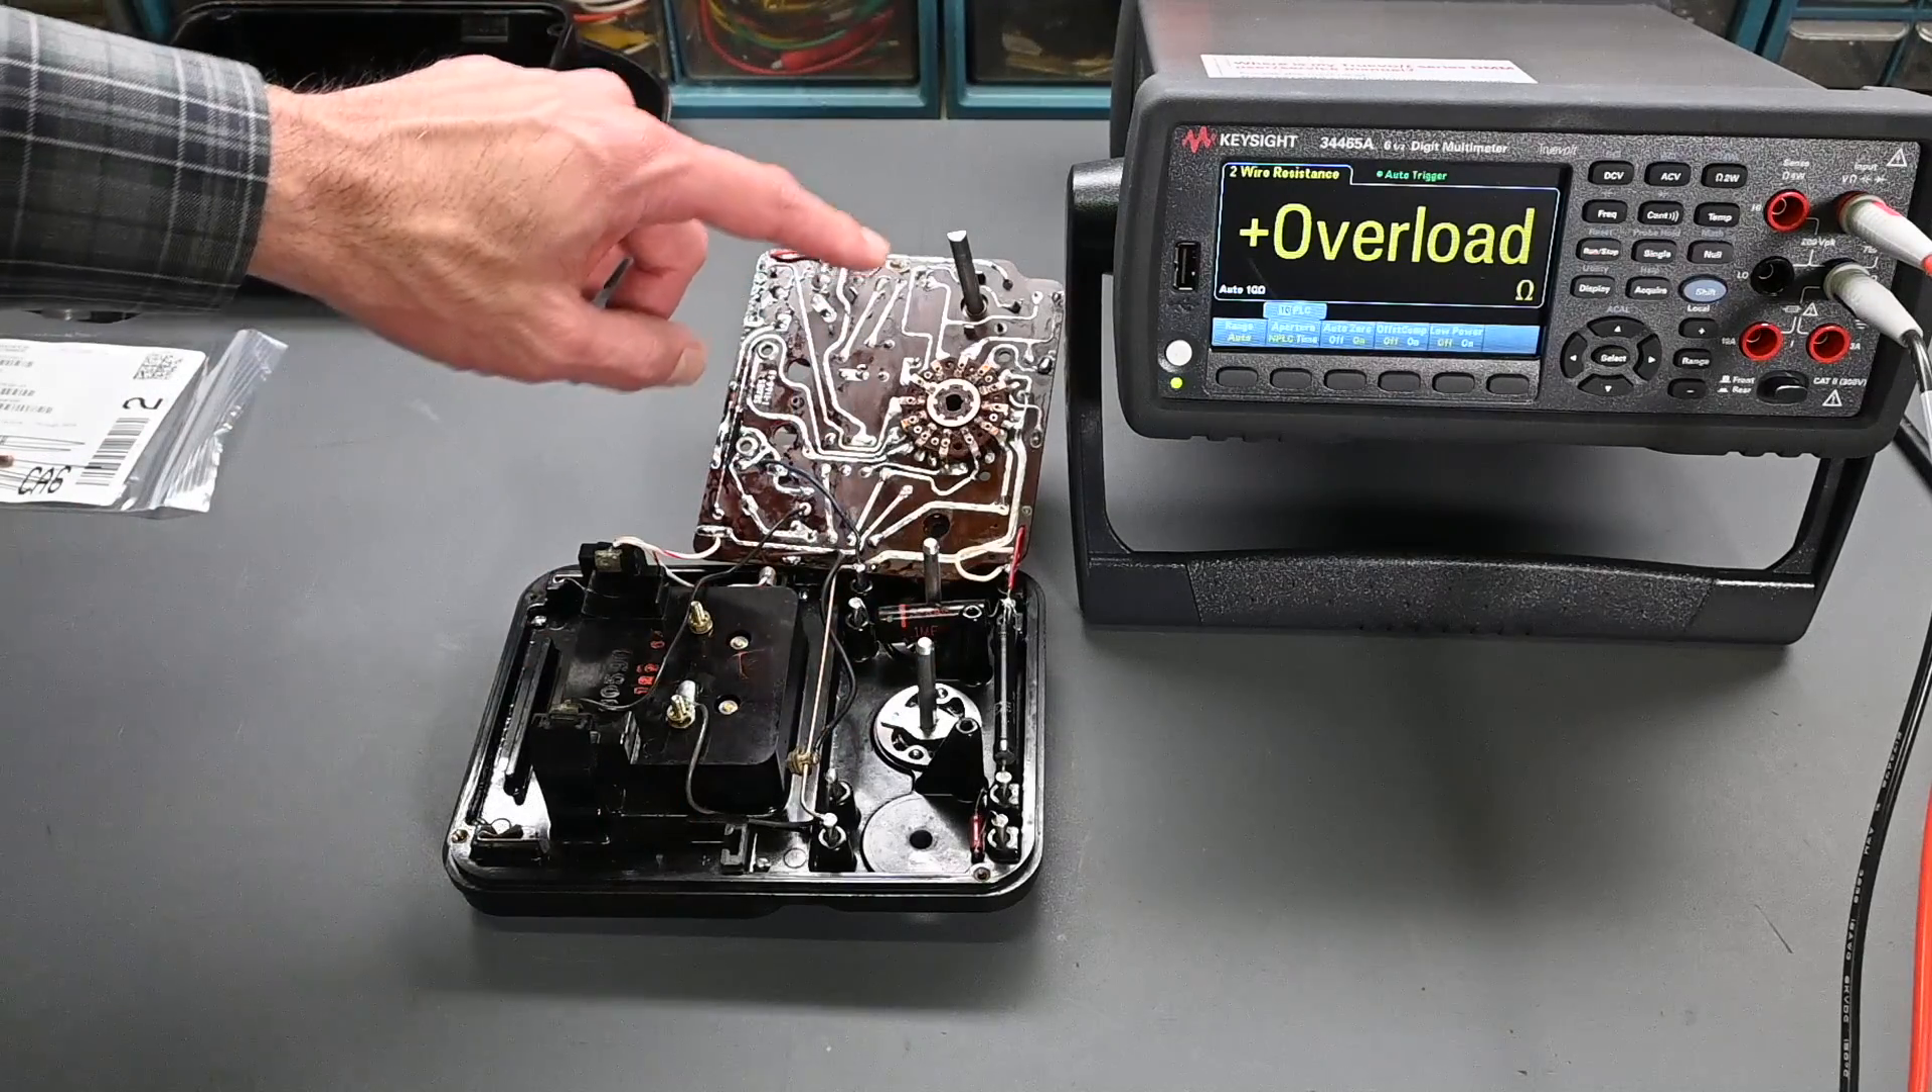Alright, I have the circuit board removed, so I have access to the back of the board.